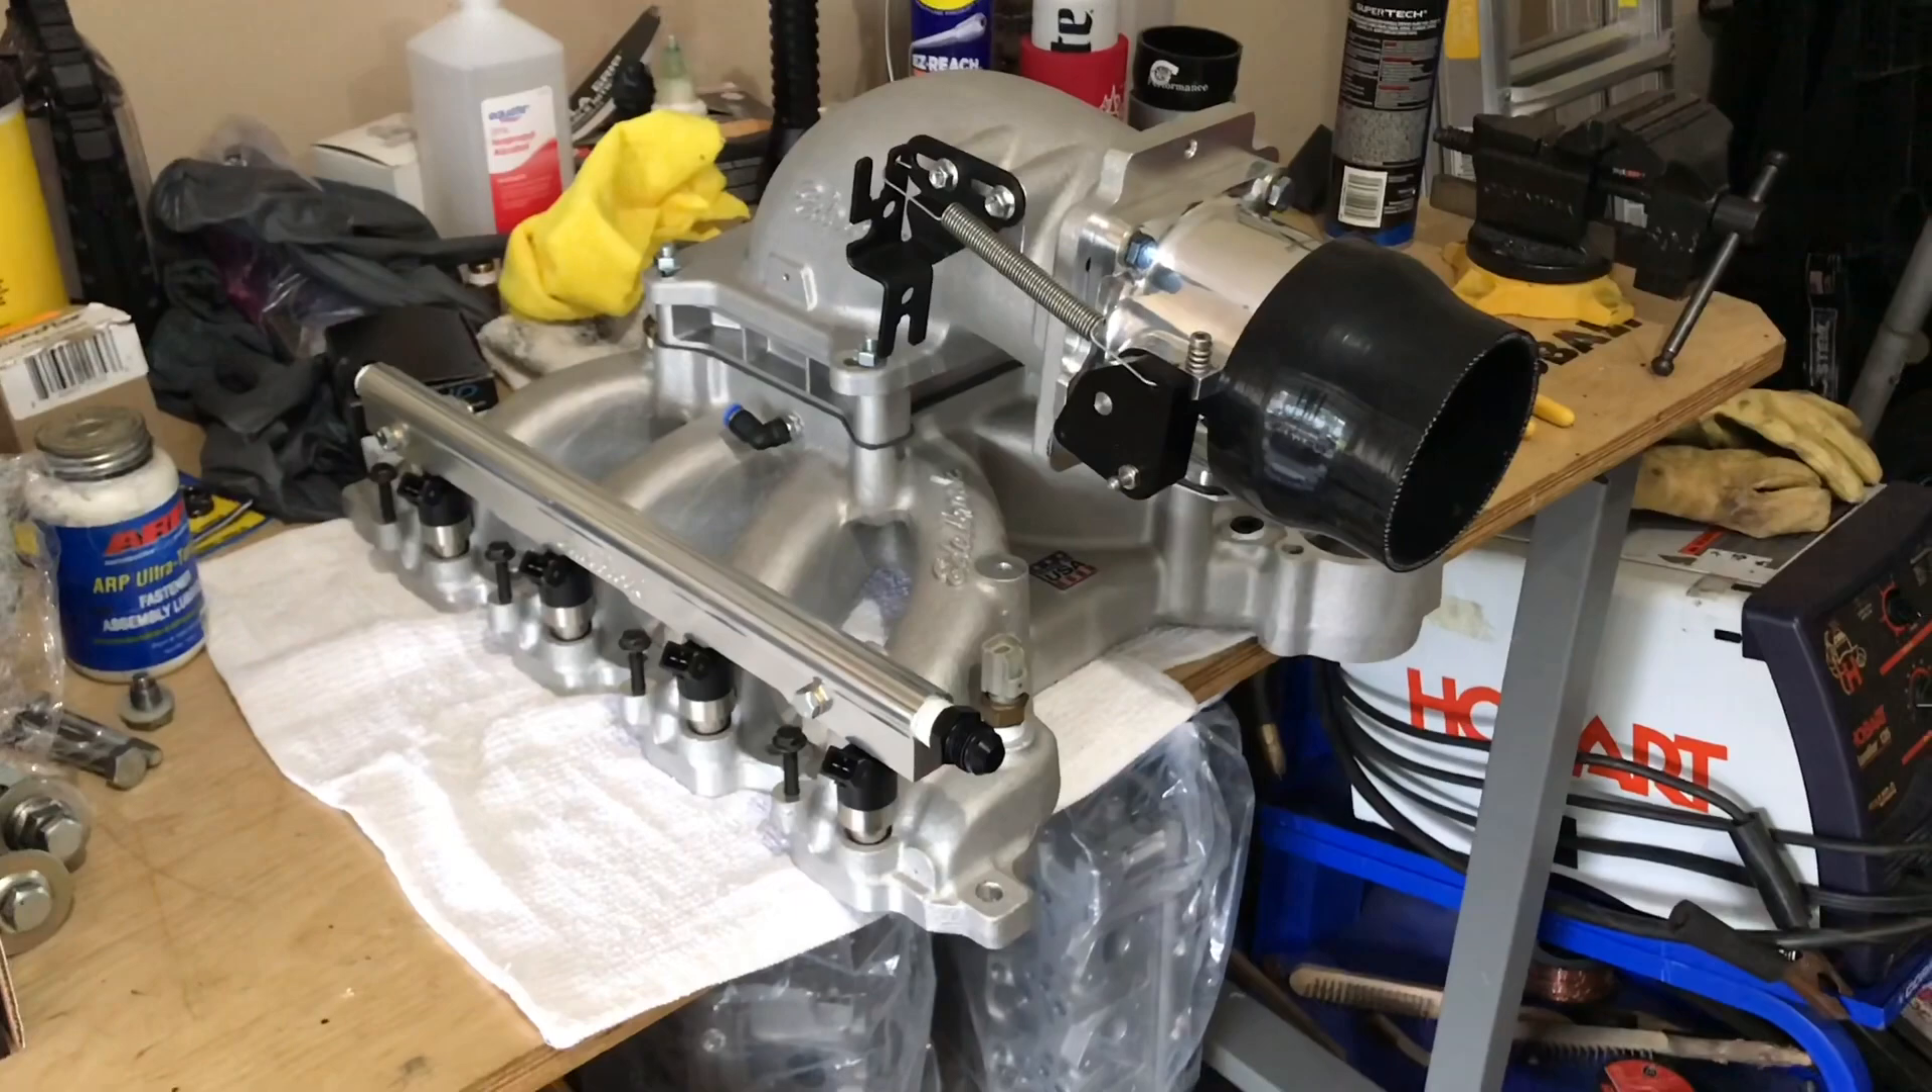So last but not least, I've got the intake here built up on the table.